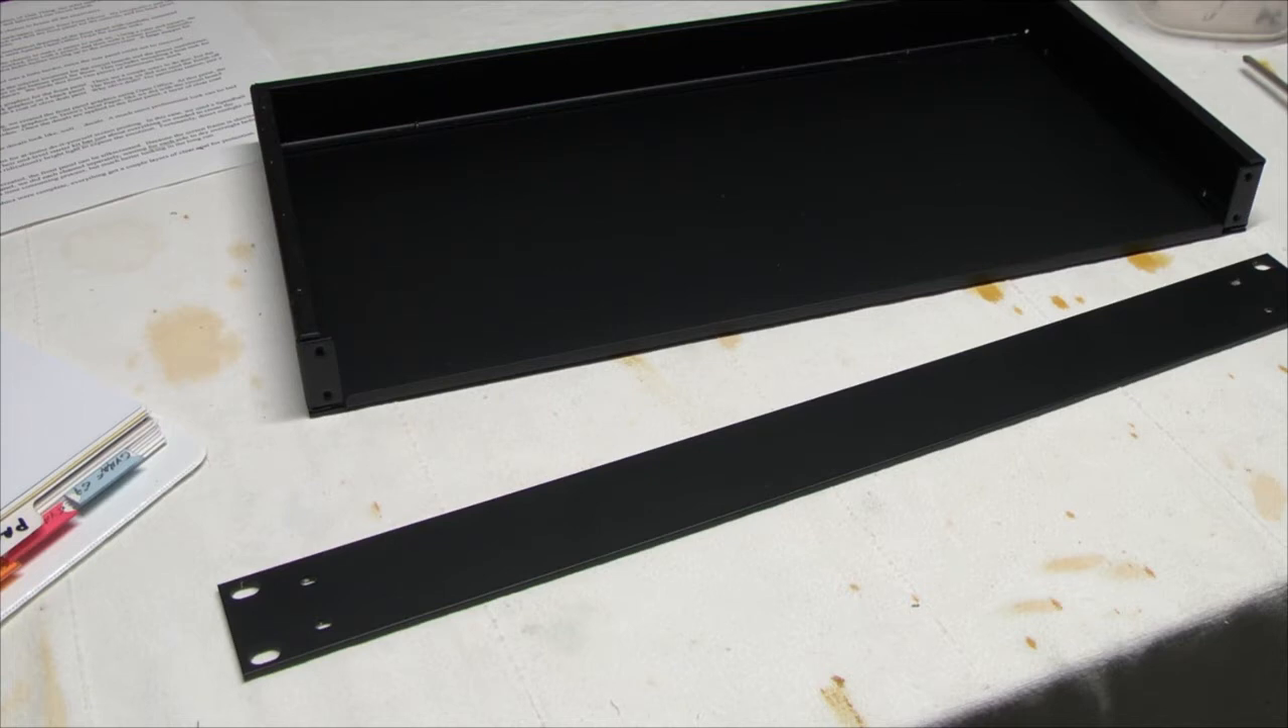We removed the front panel from the chassis to make it easier to work on.